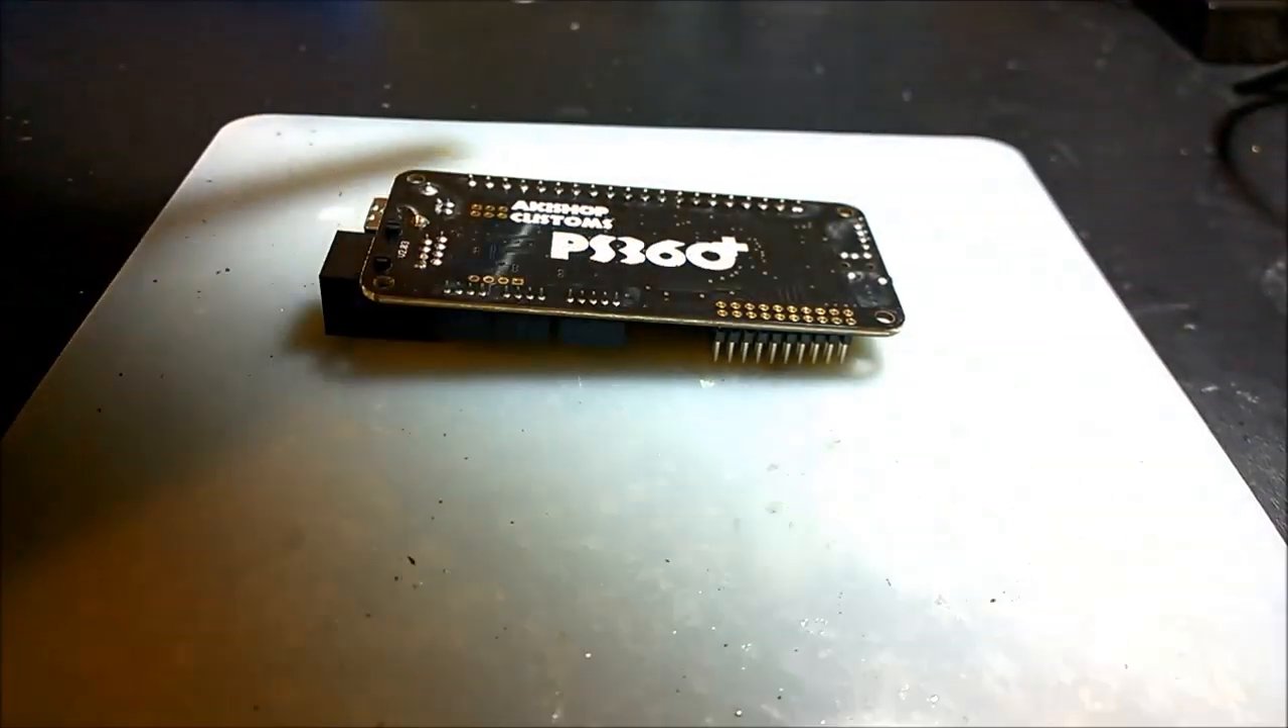Now as you can see the pins kind of pop out.